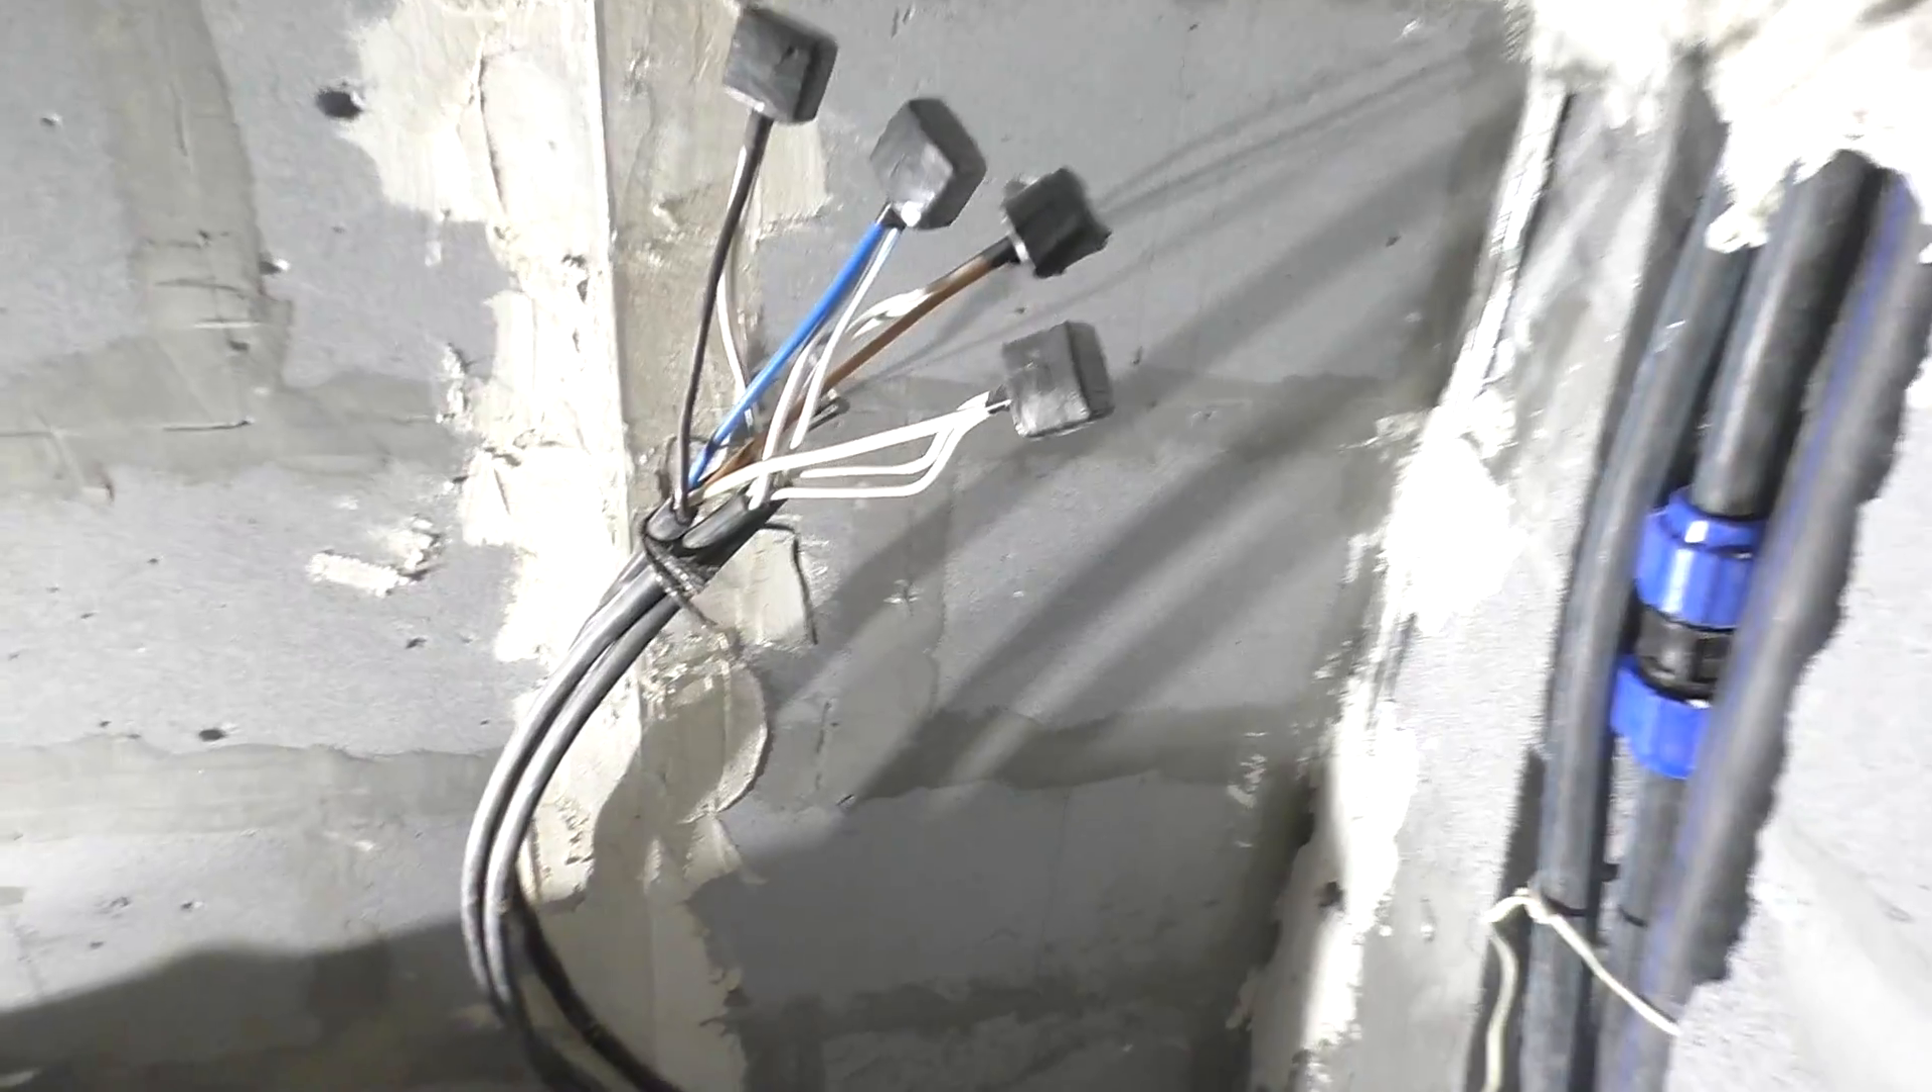Пока все эти кабеля временно соединены разъемами между собой.